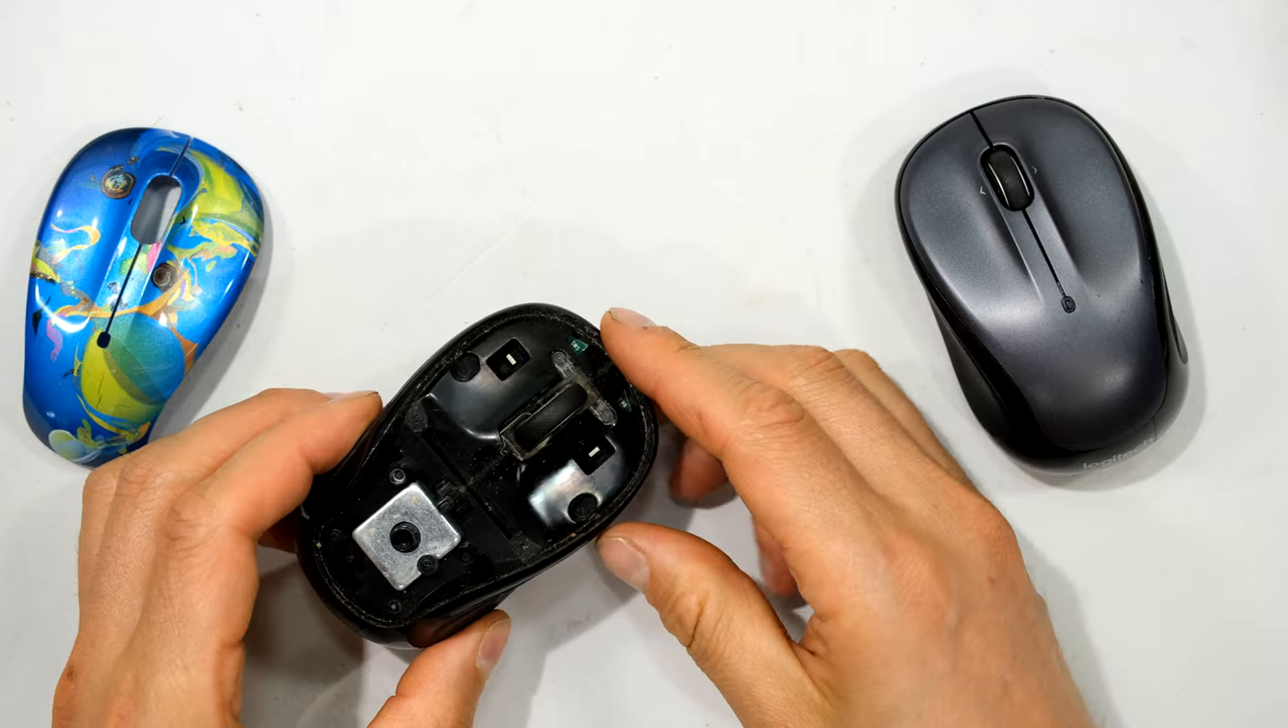Then i have now opened the front cover.